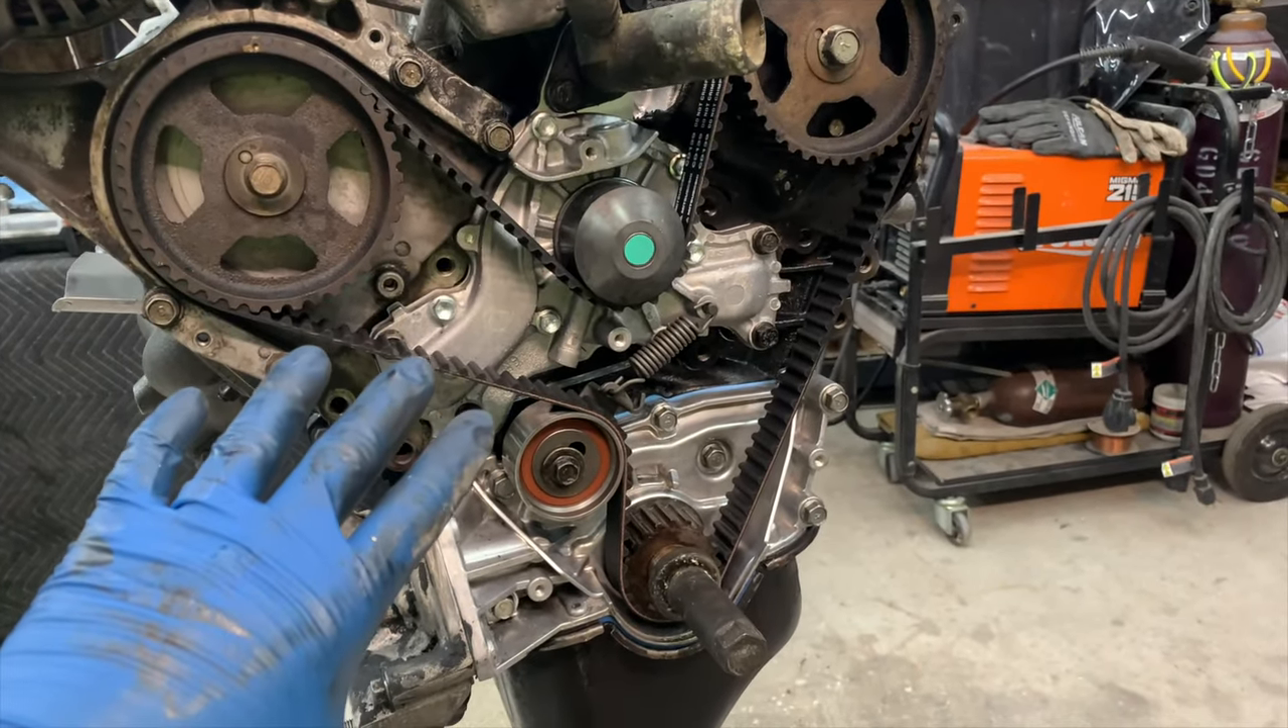All right timing belt is on.